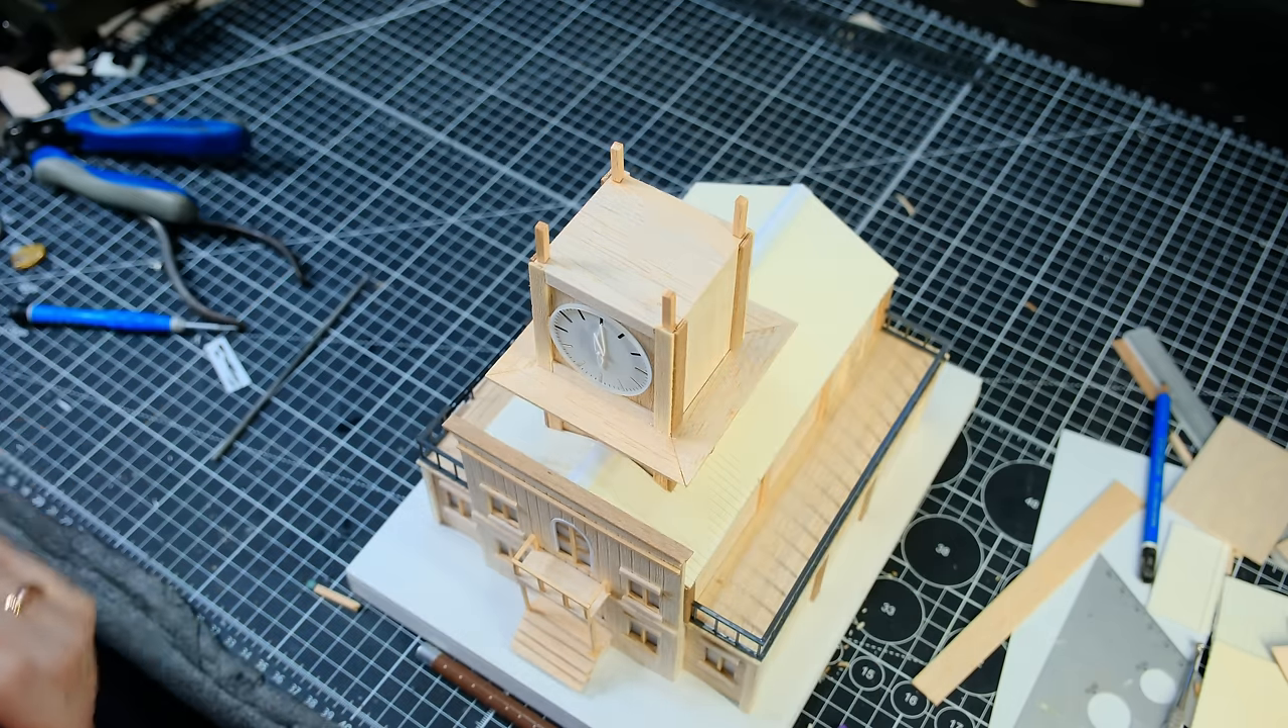I drilled some corresponding holes on the top of the tower, and then I stuck those posts in place.